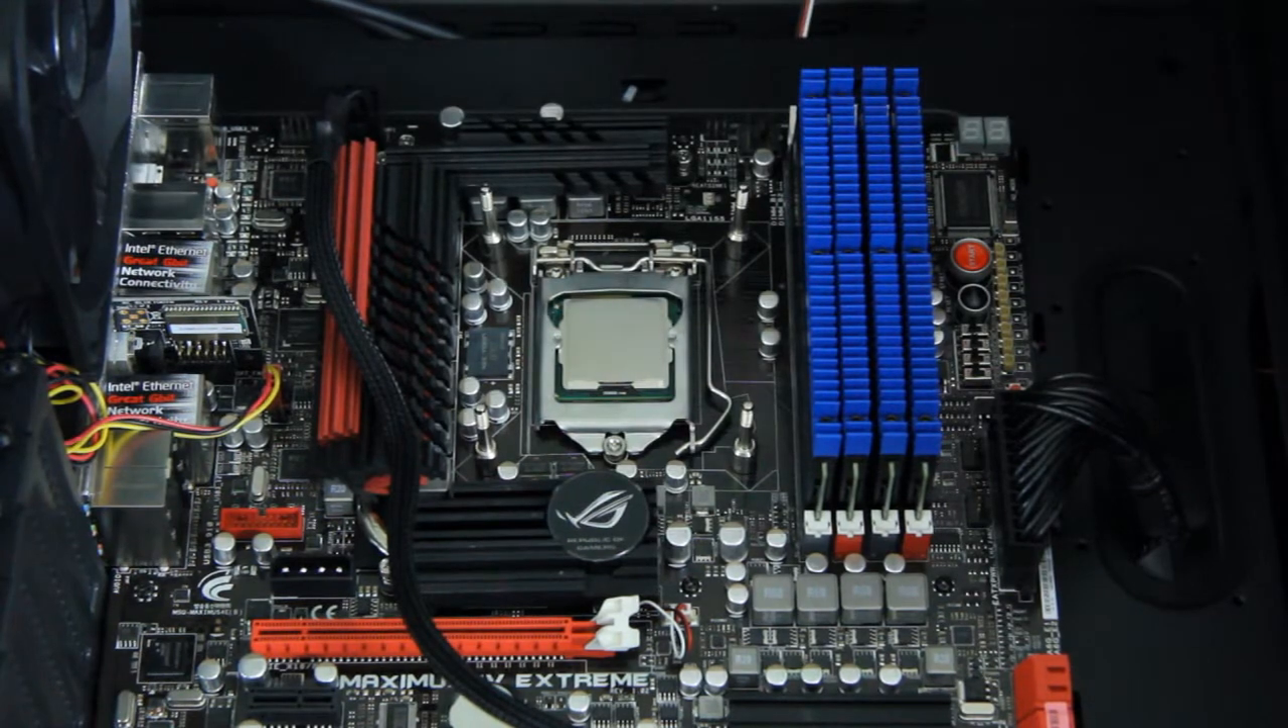All of the modules are in place.